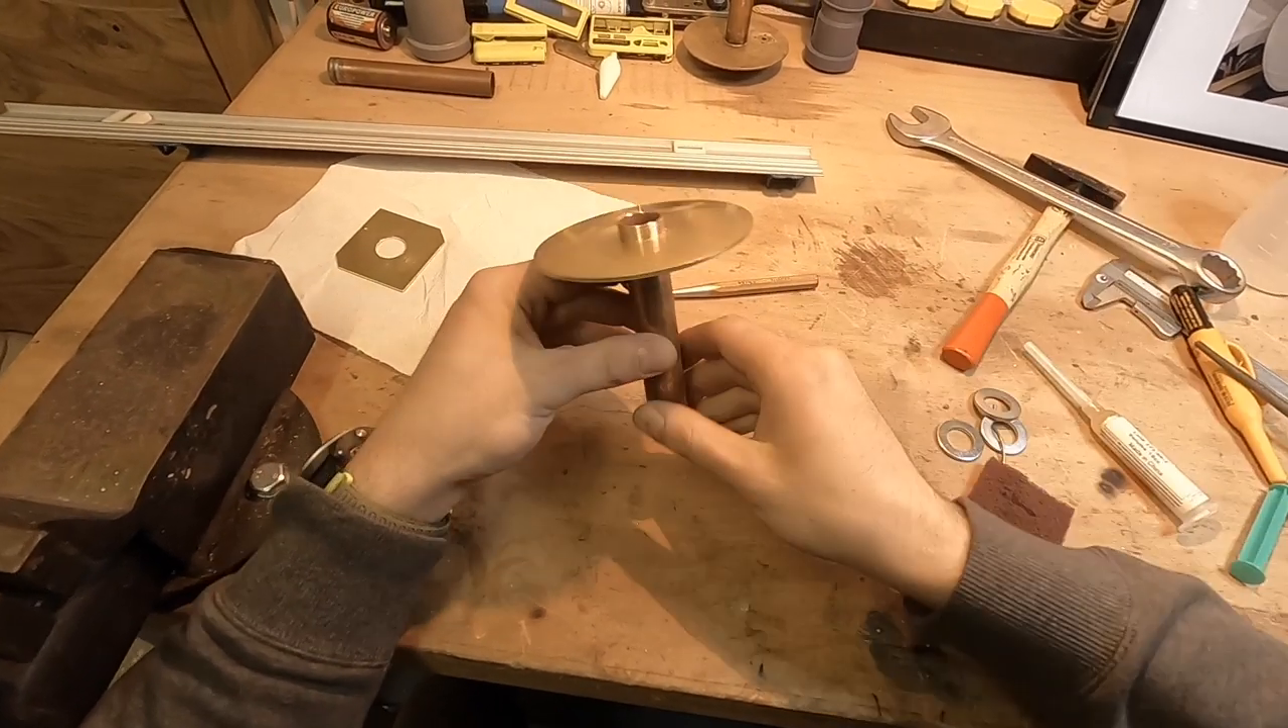So the reflector is mounted on the waveguide now and we have to put it in so that the waveguide is that the beginning of the waveguide is about 10 millimeters from the top side of the reflector.